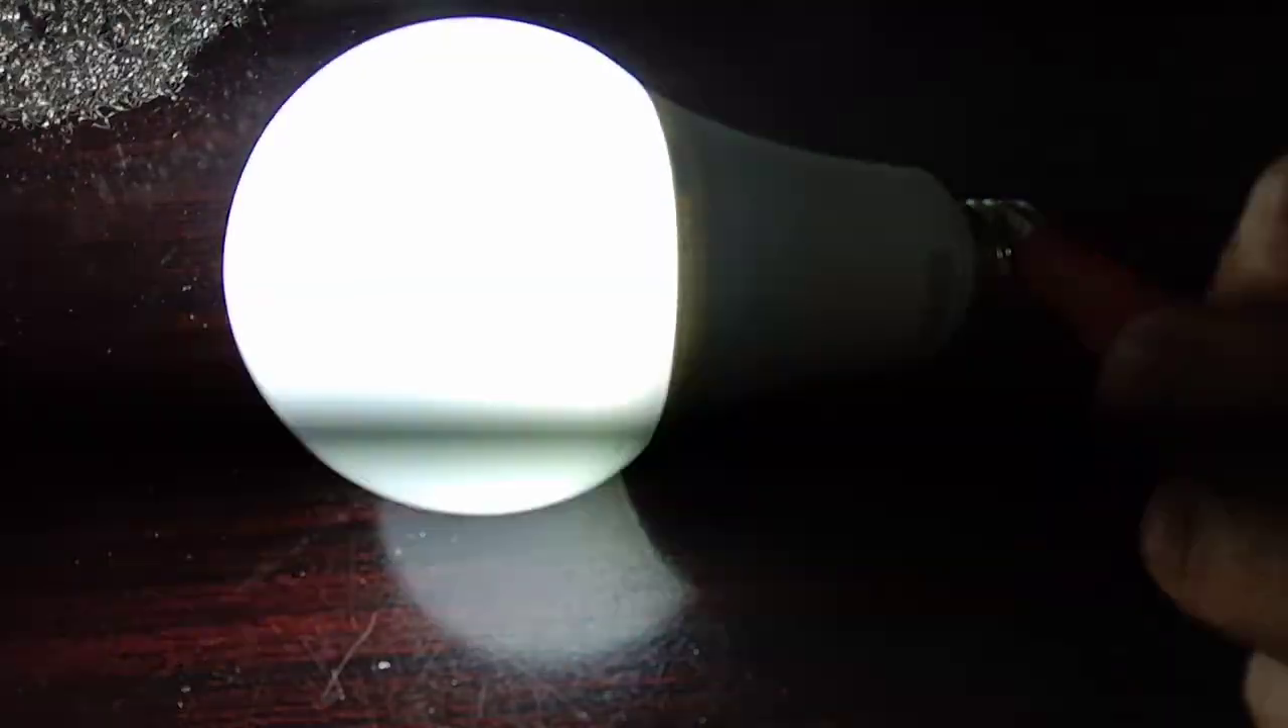تو فائنلی دوستو آپ دیکھ سکتے ہیں کہ اس کے اوپر ہم نے اس کا دیفیوزر بھی لگا دیا ہے۔